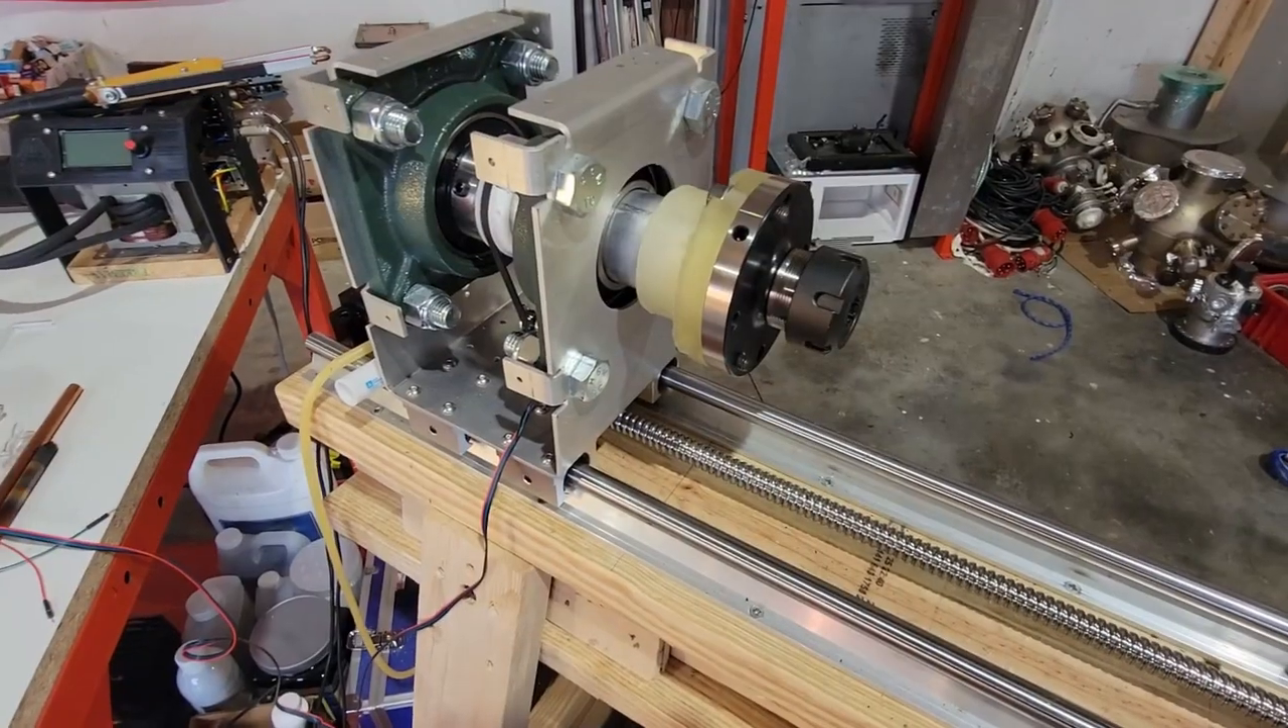You may have also noticed that the lathe is finally on rails.